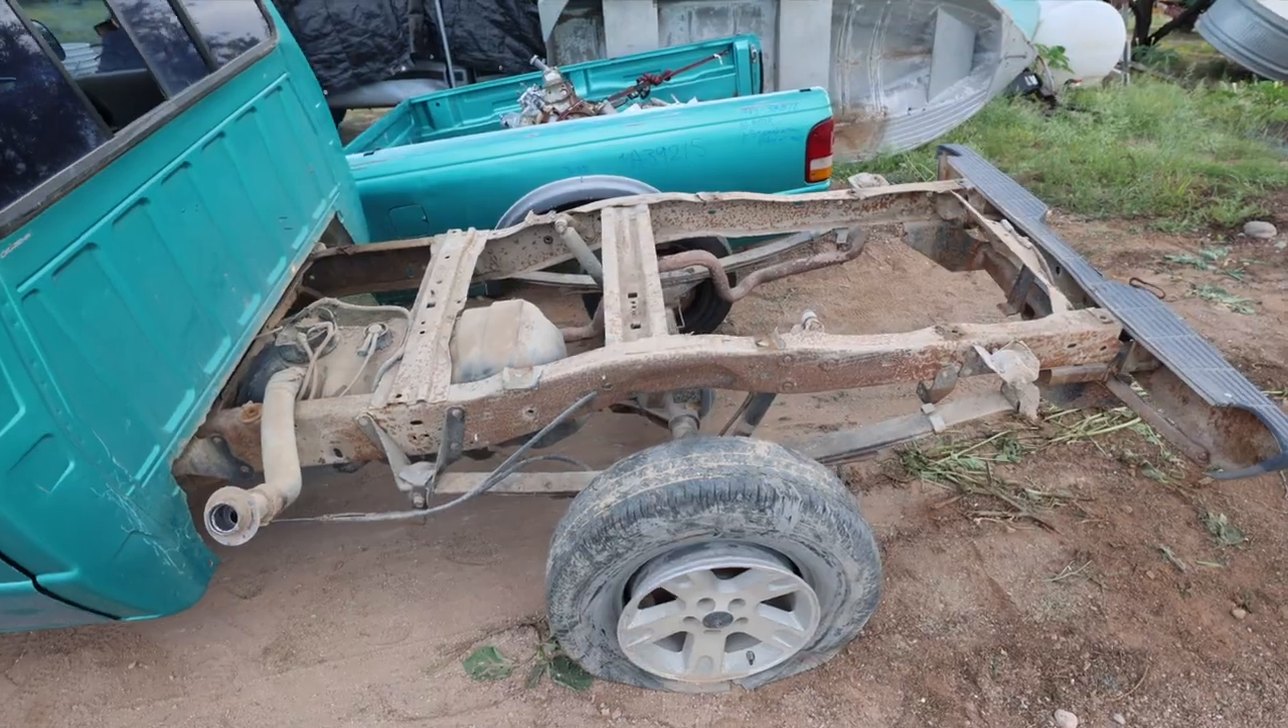Now that the bed is off, you can get a better look at this frame.